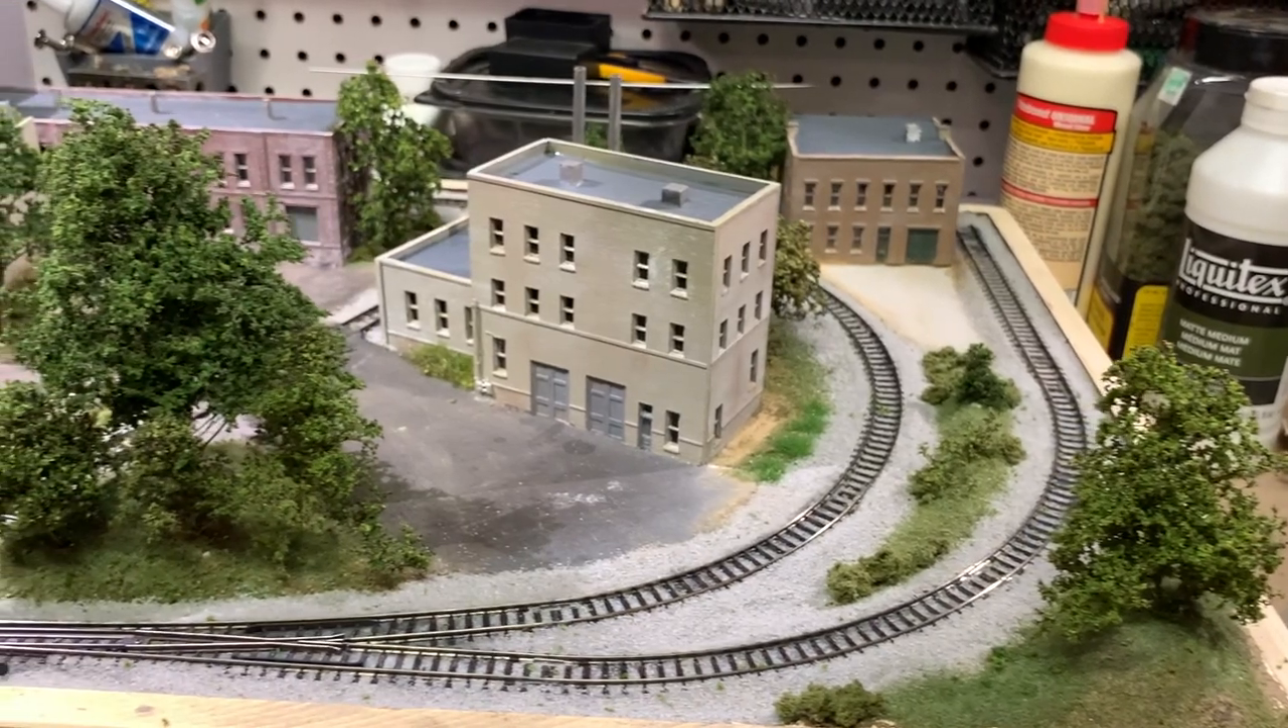And you can see here the final product, what these trees look like once they were in place on the layout.